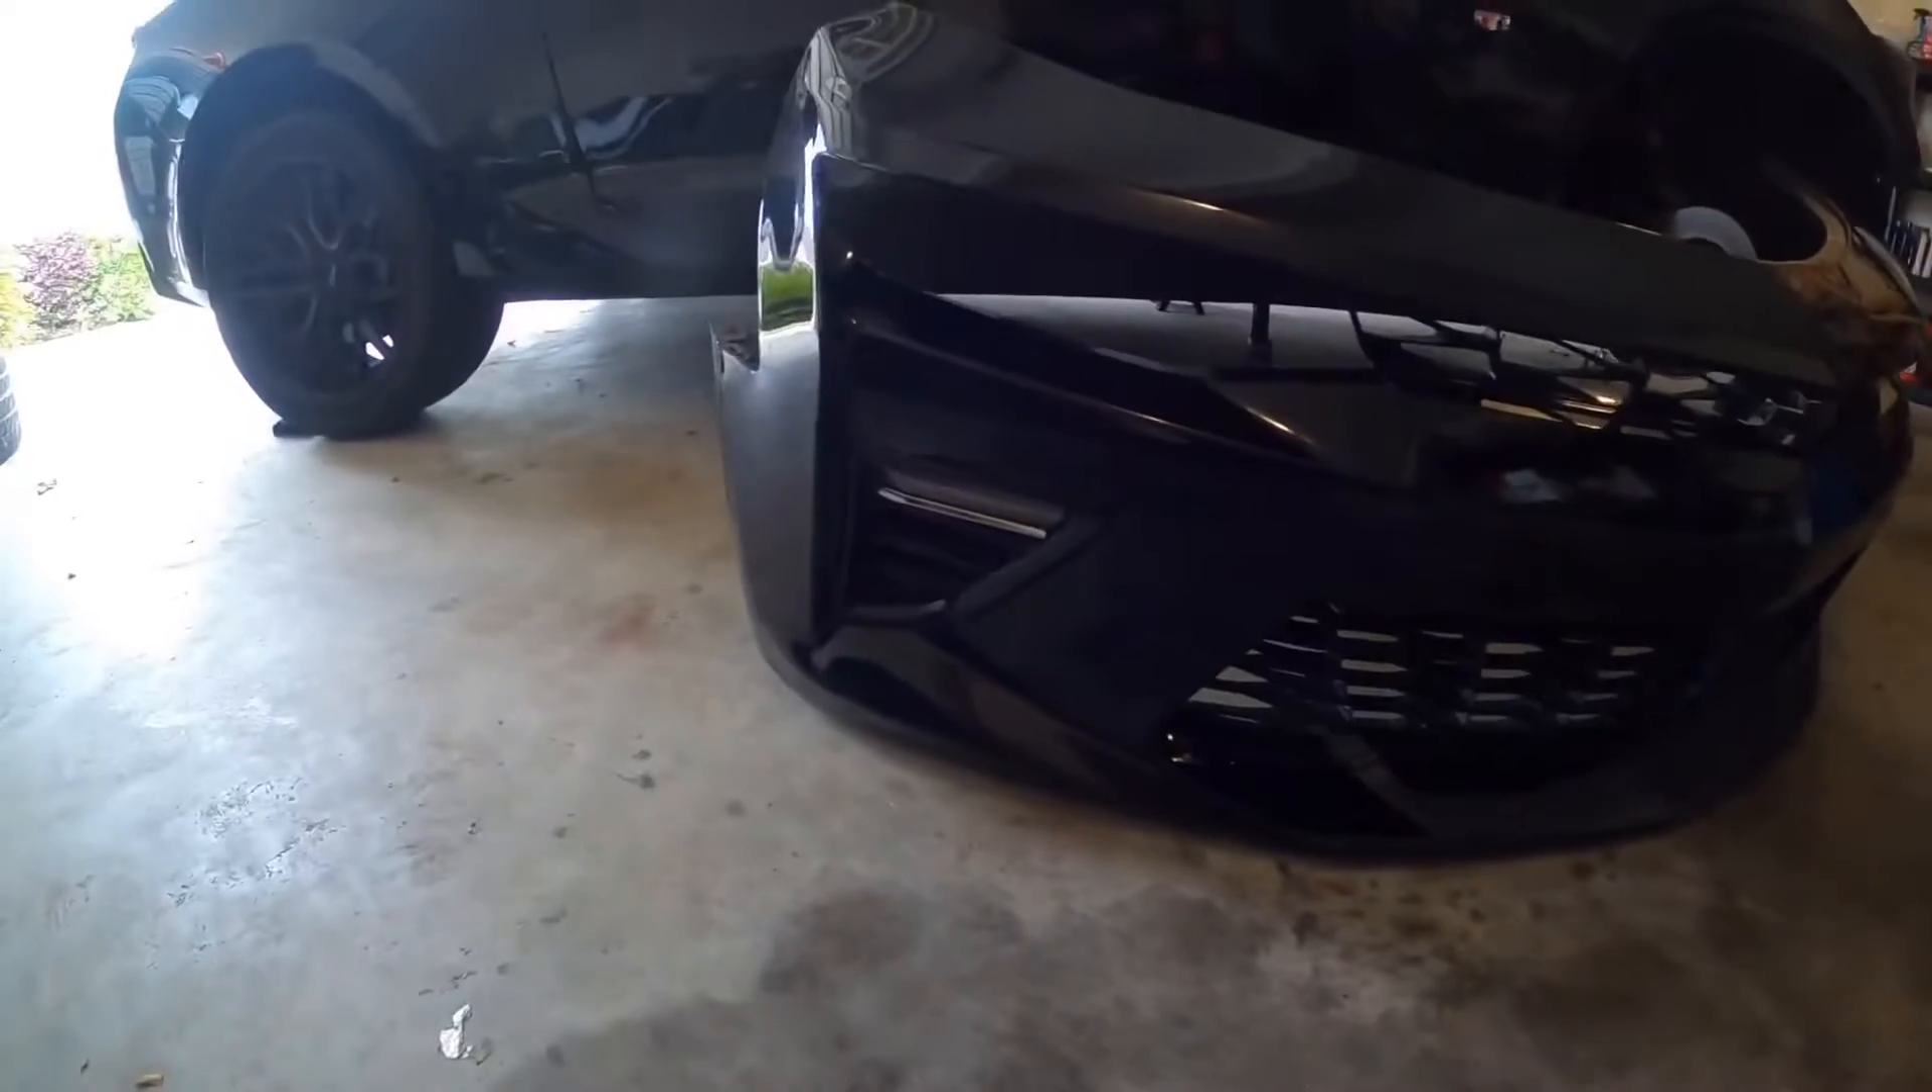Here's a front bumper finally off of the vehicle.